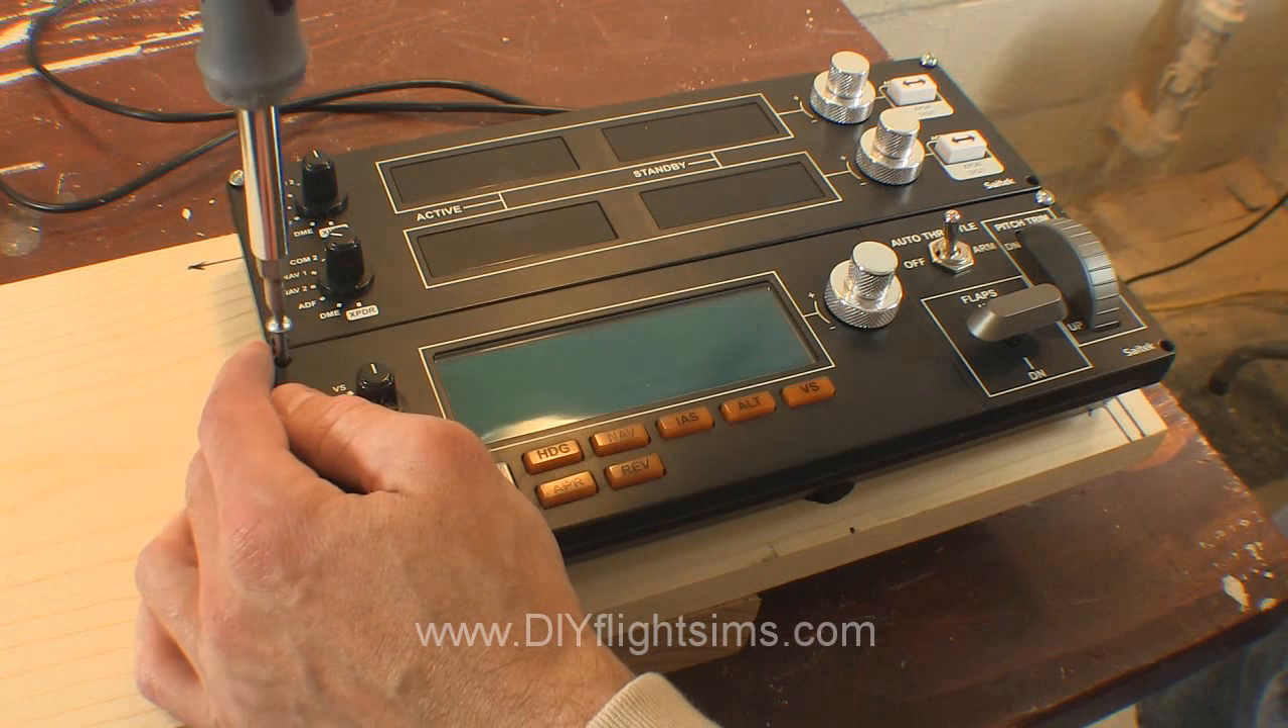The panel is right up against the edge of the switch panel above it.